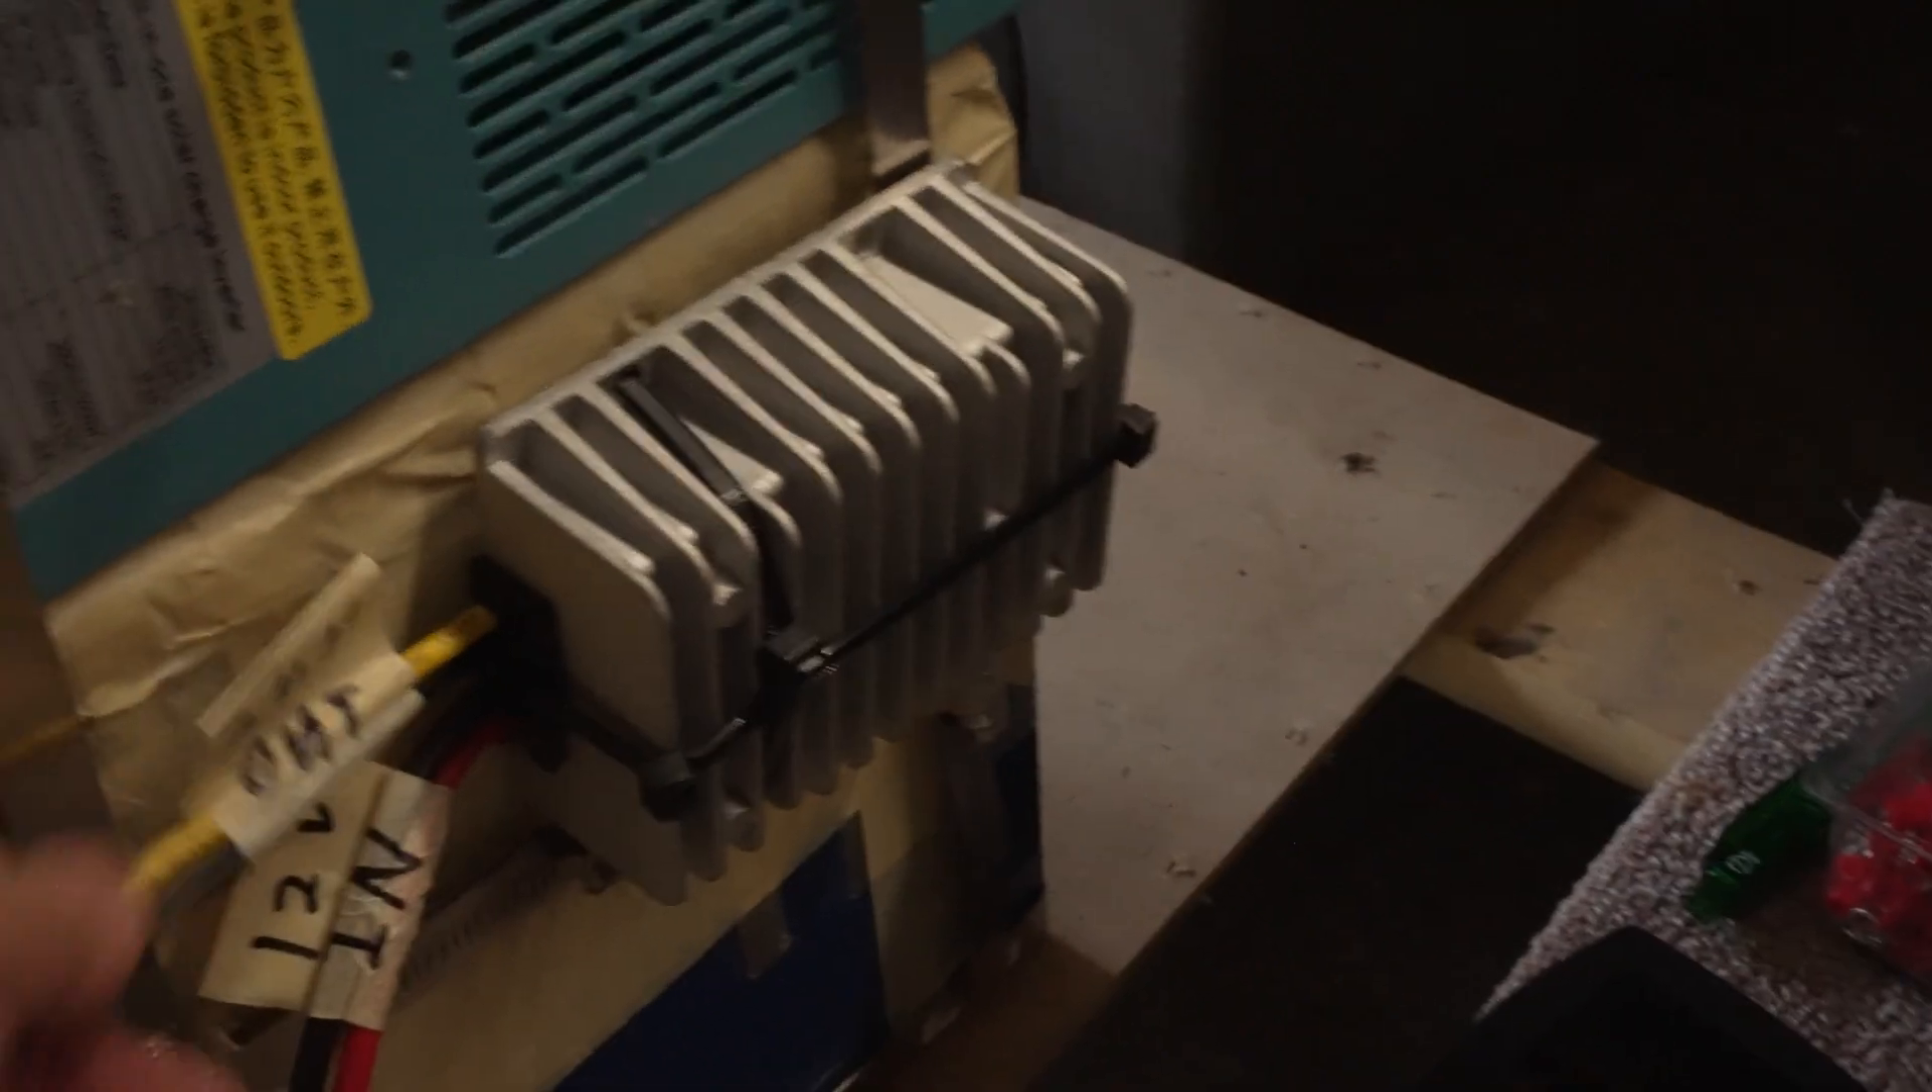Okay, so what I did here is I mounted the module, as you can see, with the ties to make it easier. And I did the same thing on the other side with the other module.